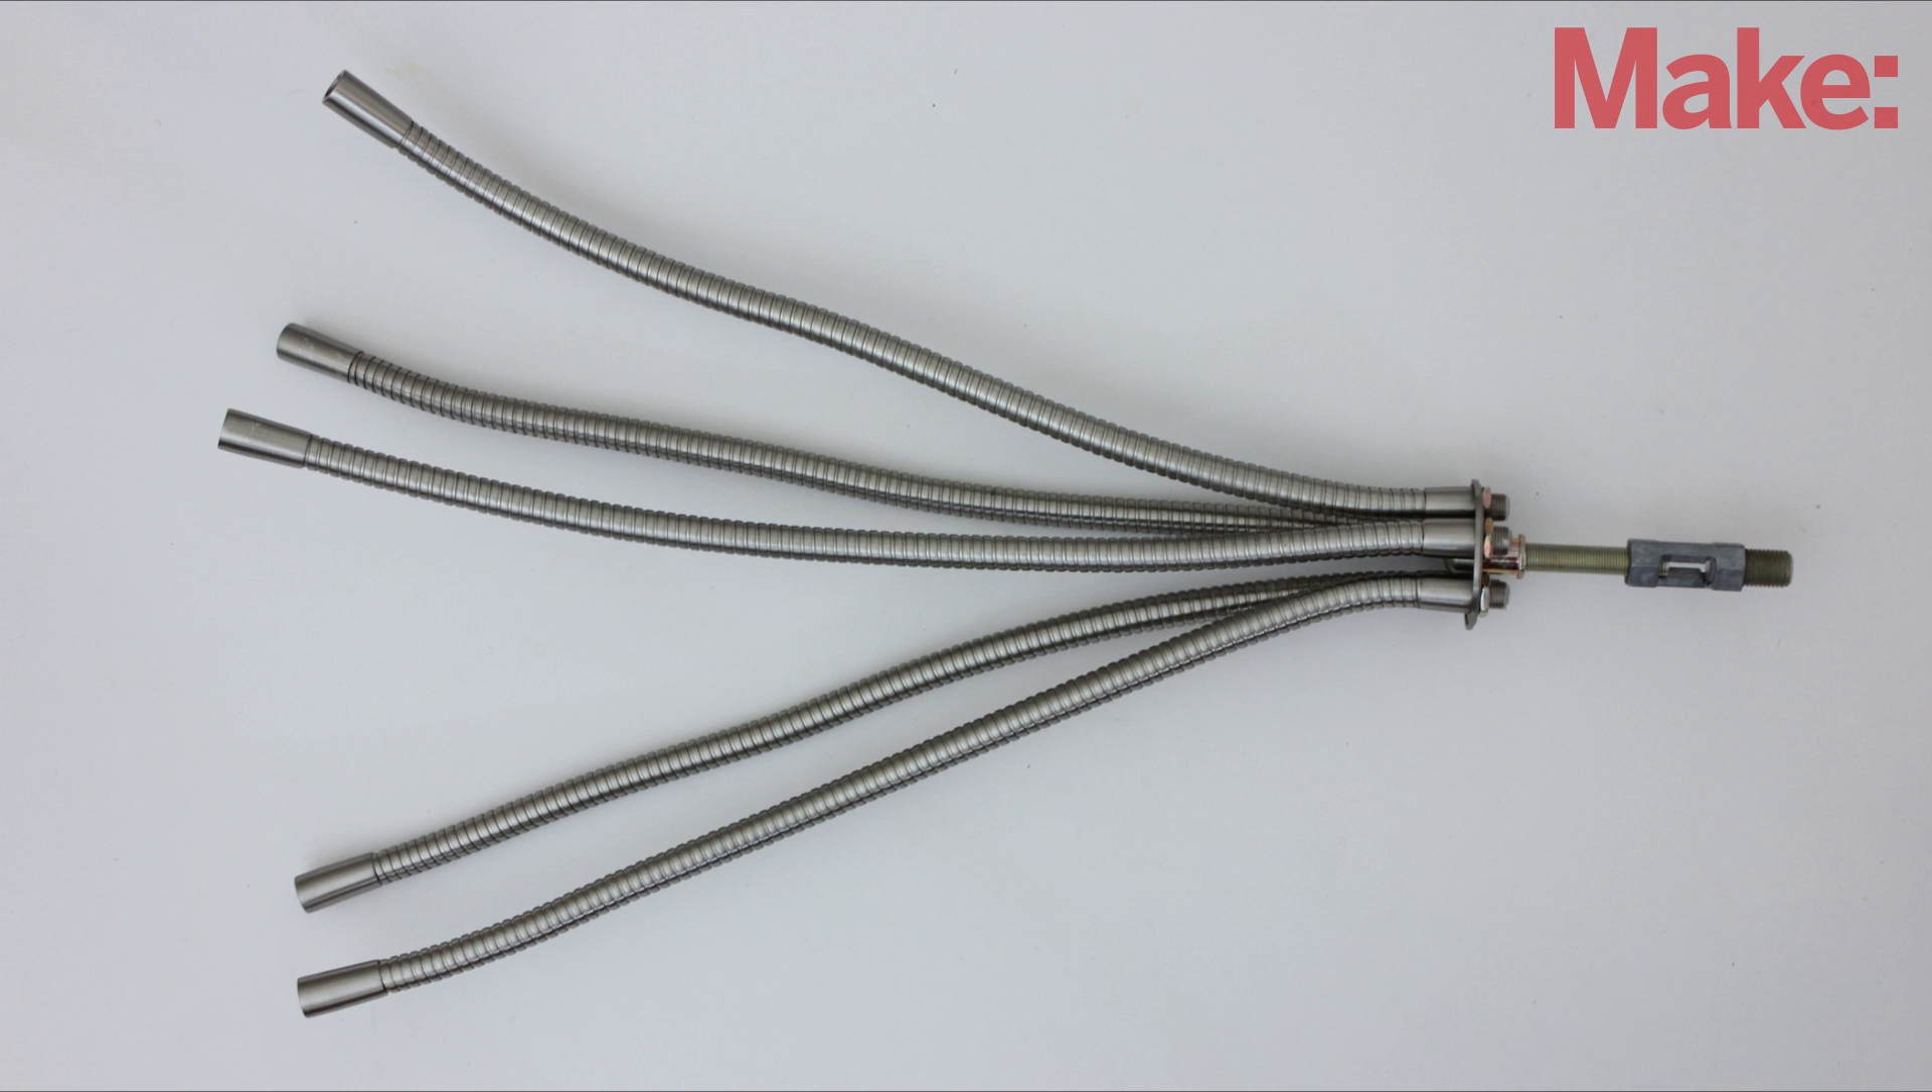Eventually, I got all the light sockets removed.